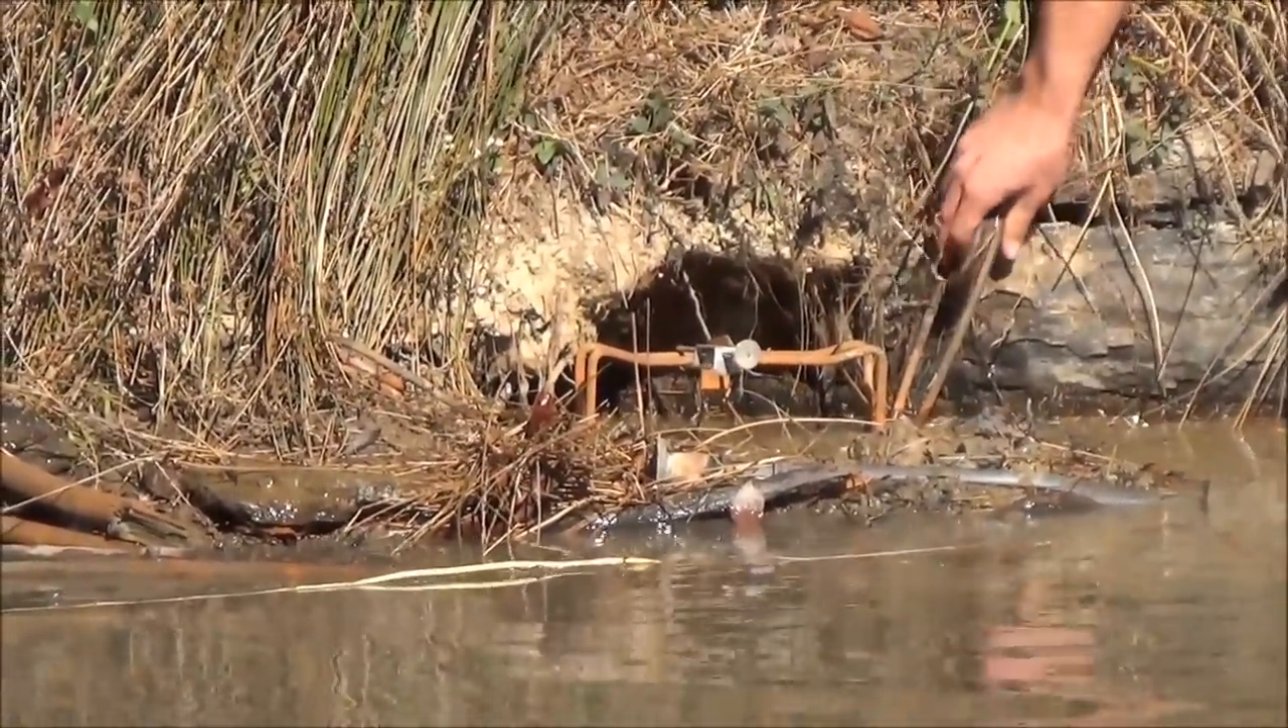And you can see because of the size of this, the way this is set up right now, there's already a gap on top.